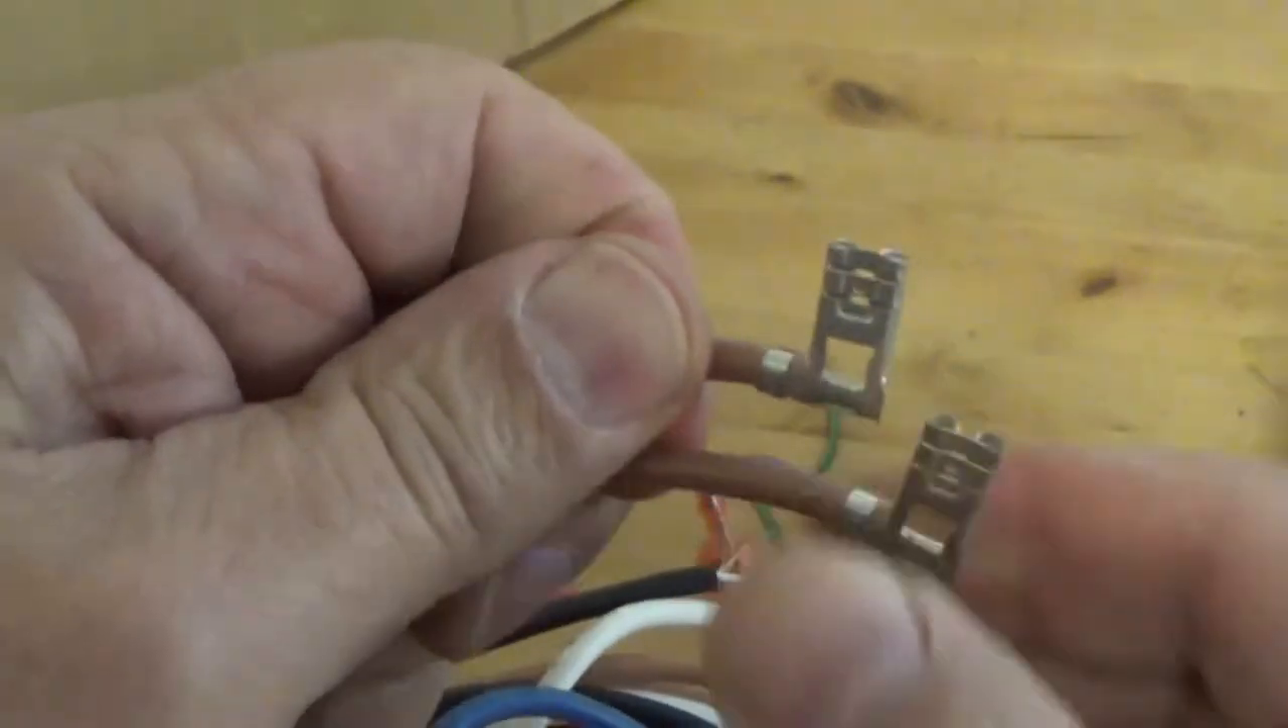All right the brown wires that go to the capacitor are already terminated so don't have to mess with those.